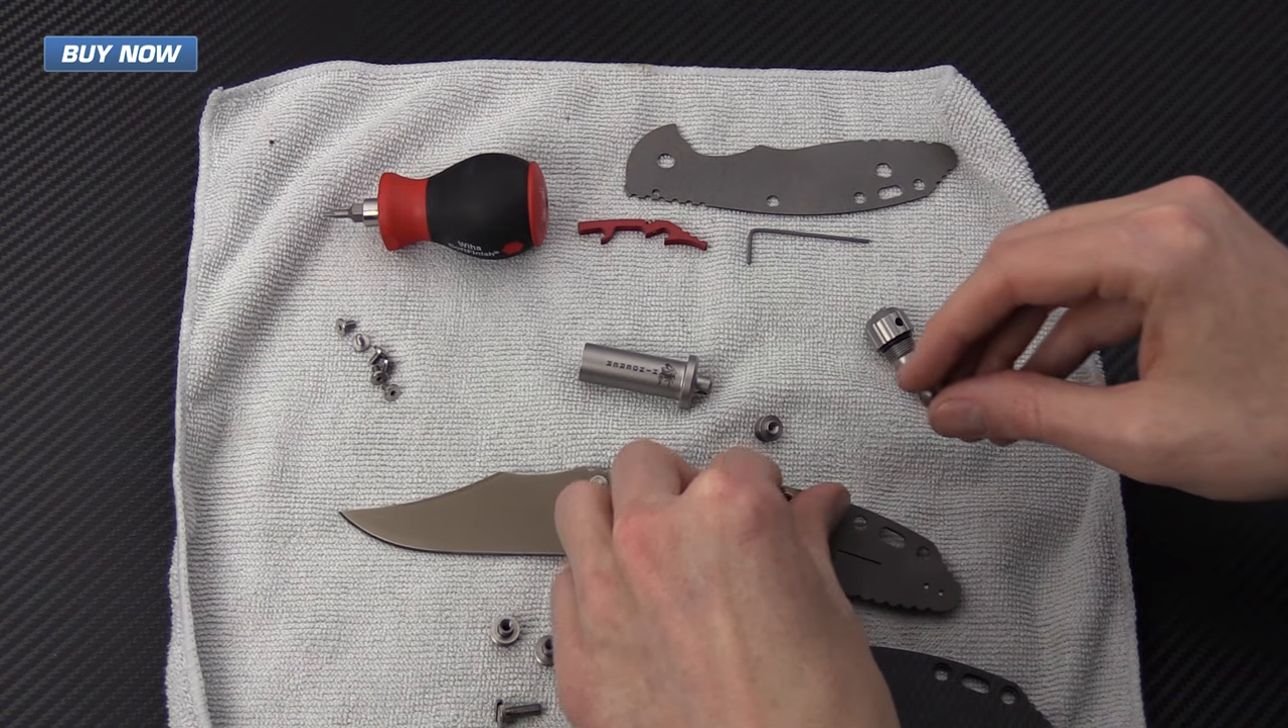We've got the knife basically fully disassembled here.